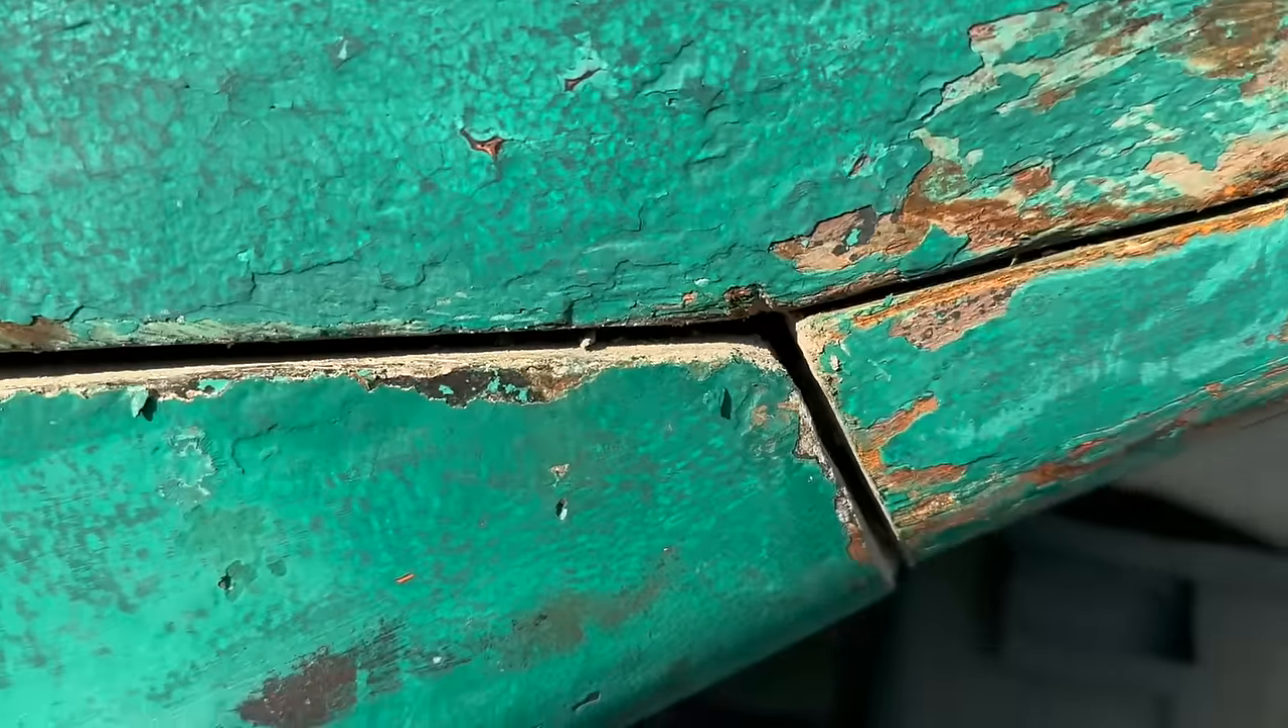Down here, however, where the keel meets the garboard, that is a bigger gap than I feel comfortable with.